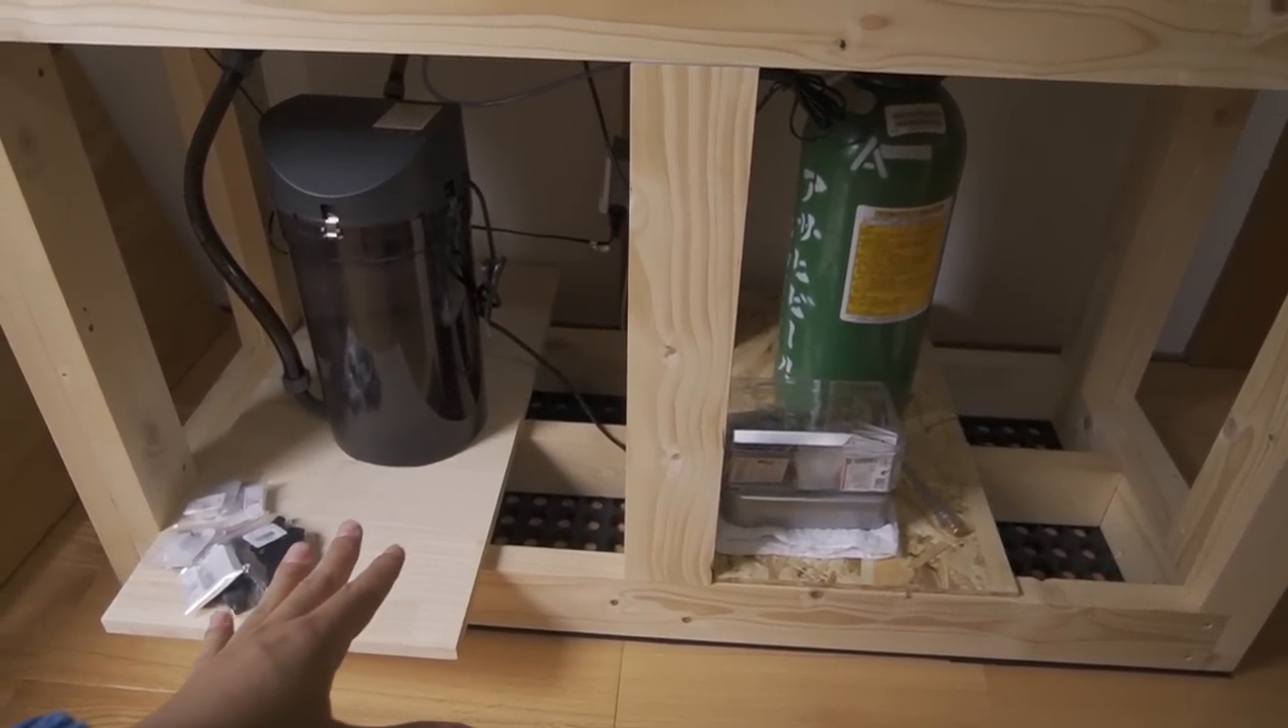So I've just got two boards temporarily there just to hold the filter as well as the CO2.